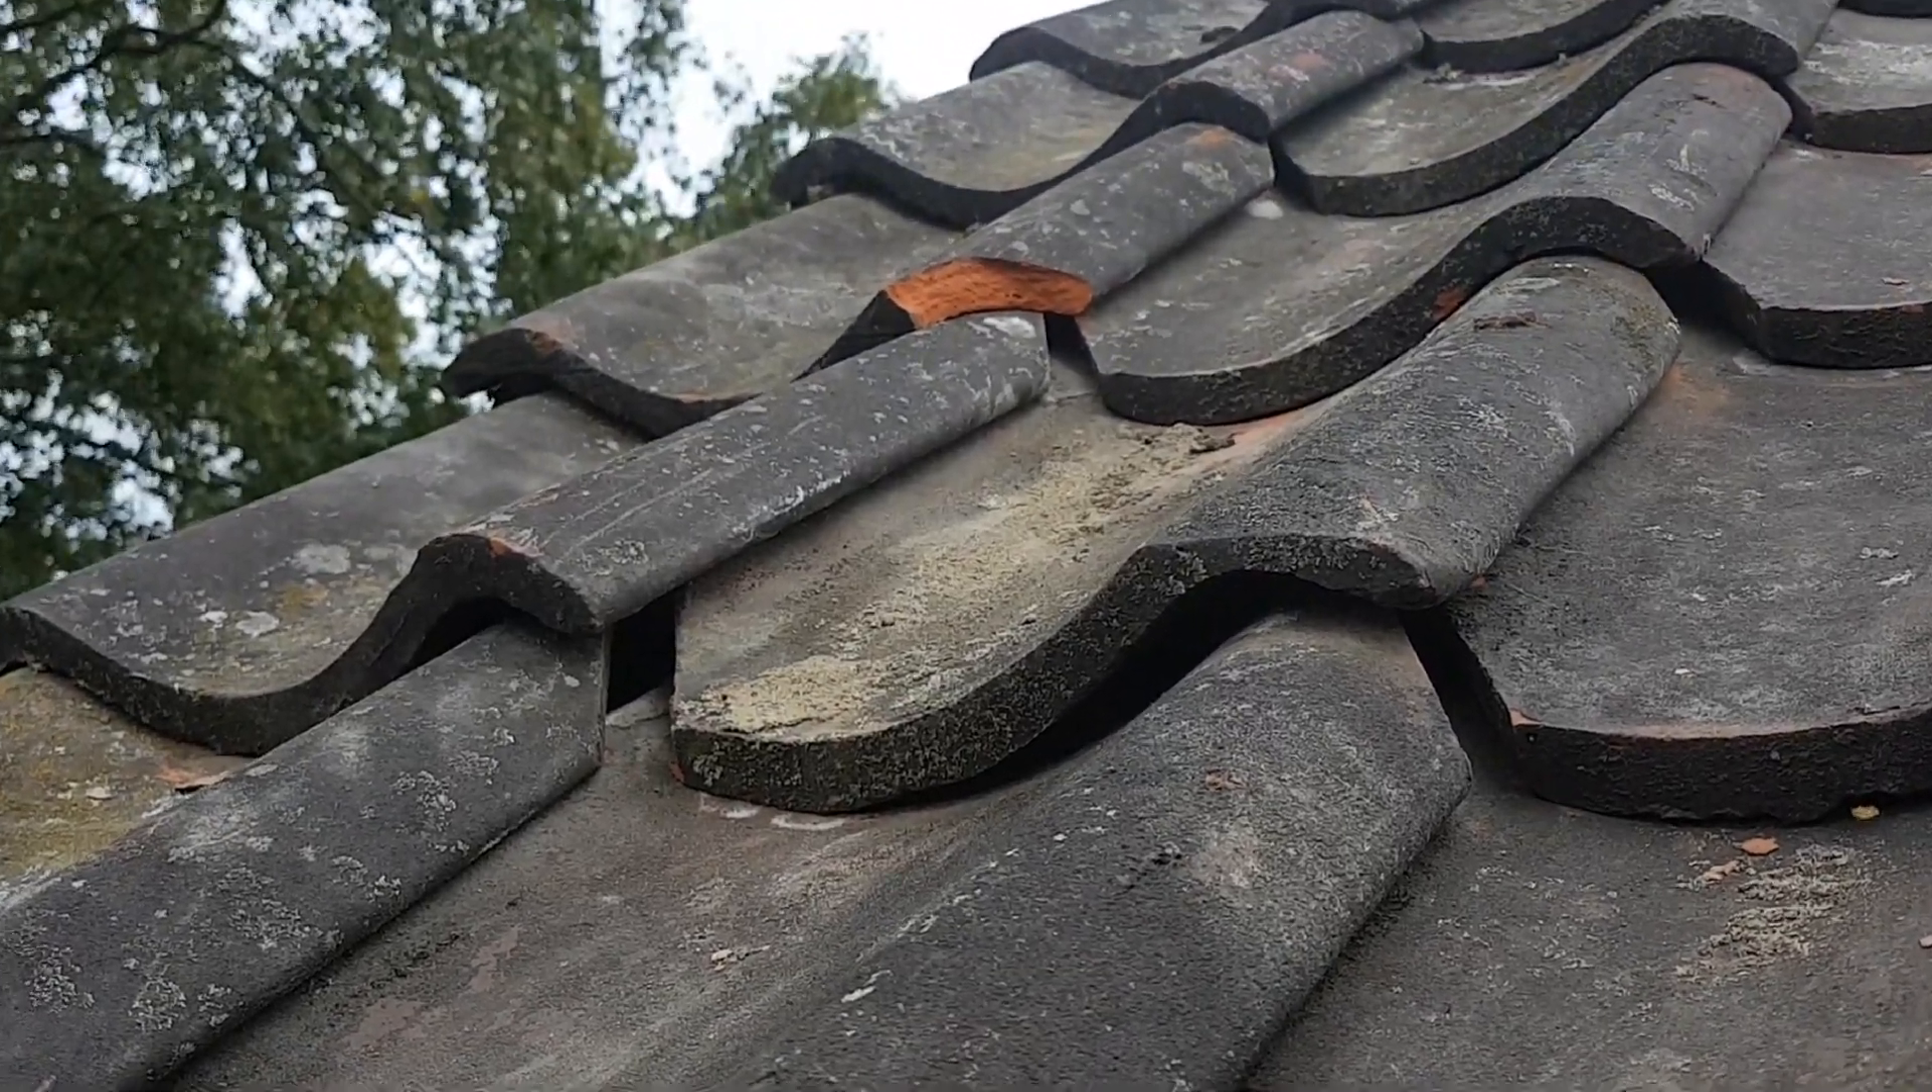Right, as you can see, there's big gaps under all the tiles. Certainly none of them are married up.